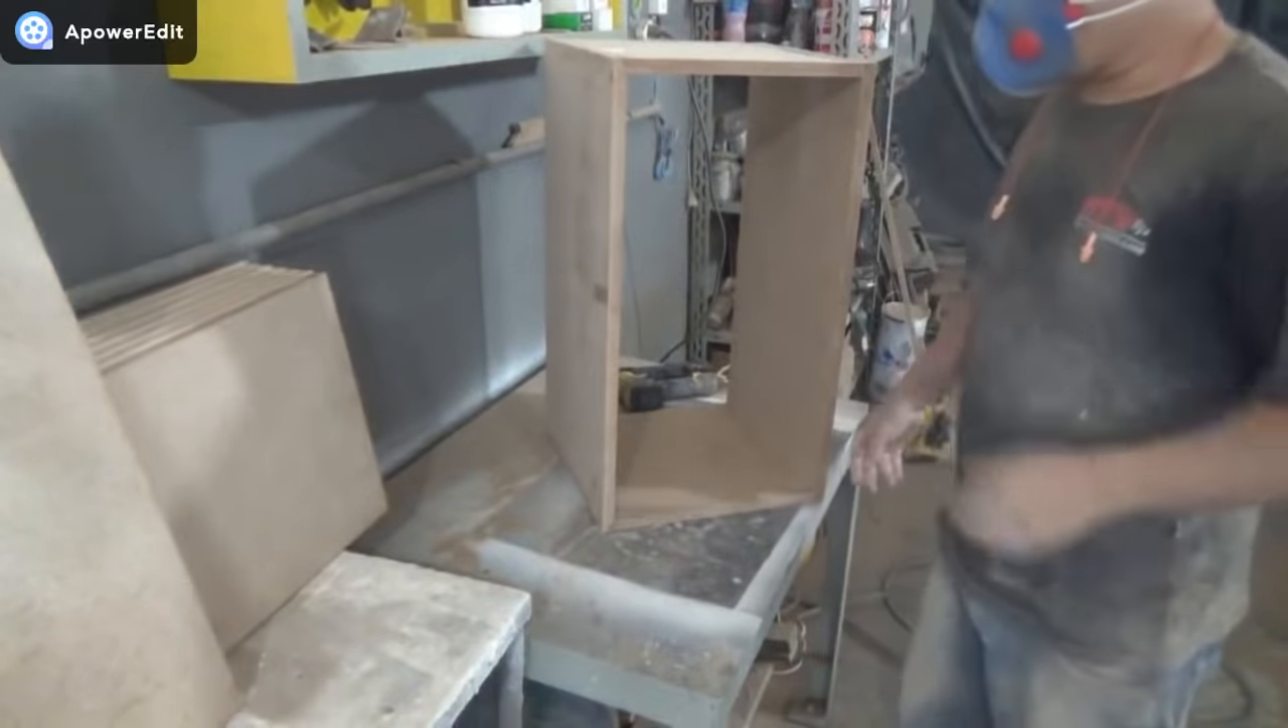Aí pessoal, armaçãozinha, tá montada já, ó, tá montada a armaçãozinha, tá?